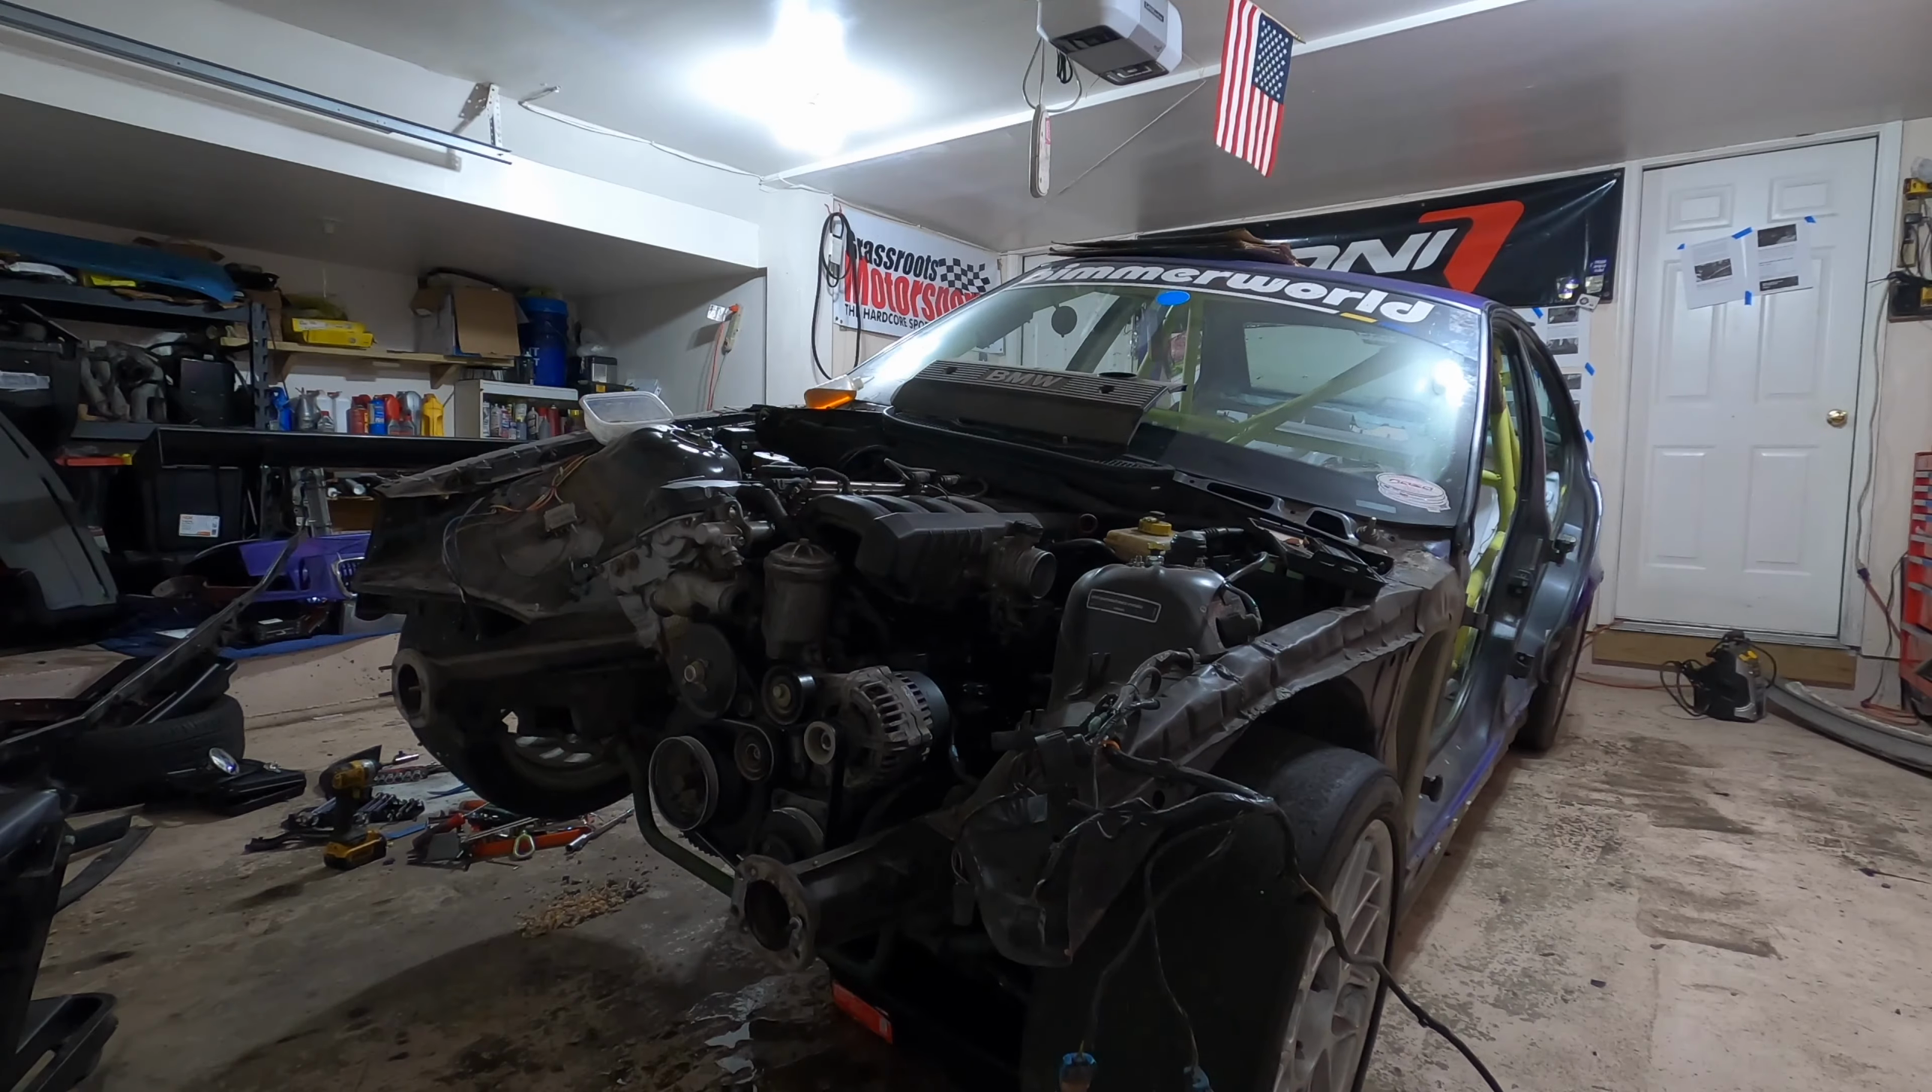Taylor then pulled the core support and basic cooling system pieces out to expose the engine.